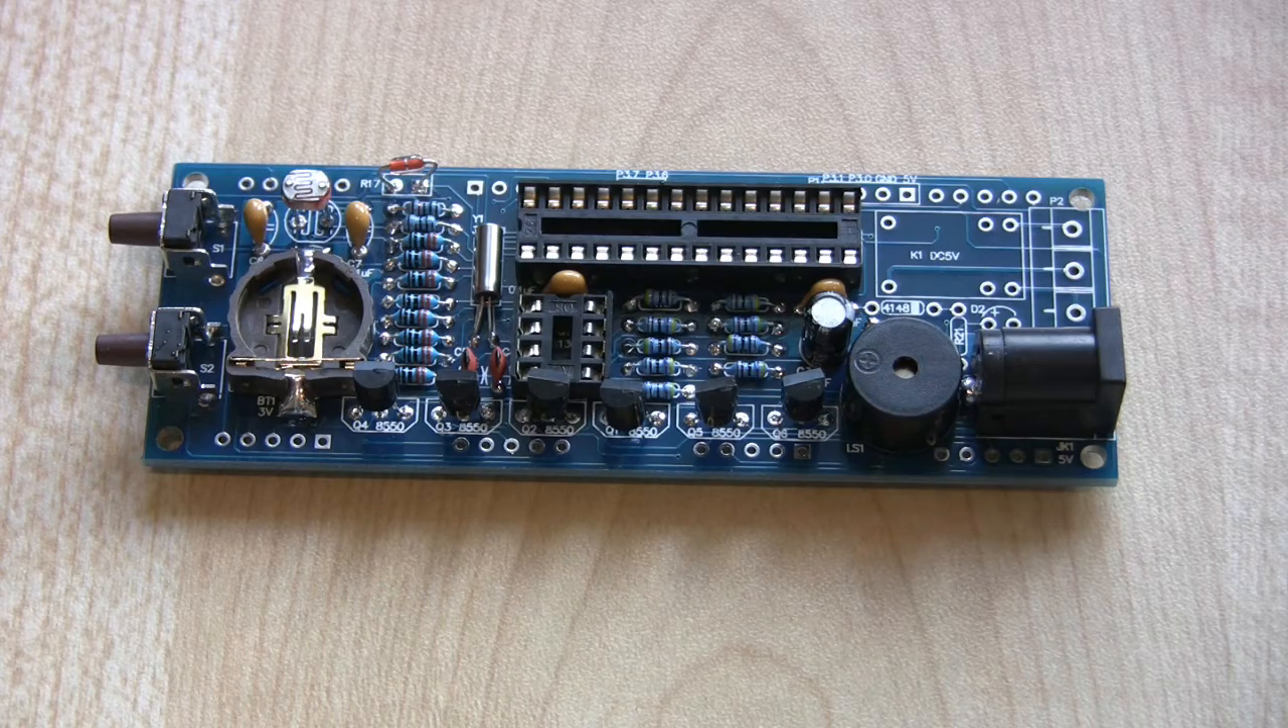I haven't put the ICs on yet and I haven't put the battery kit in the board.